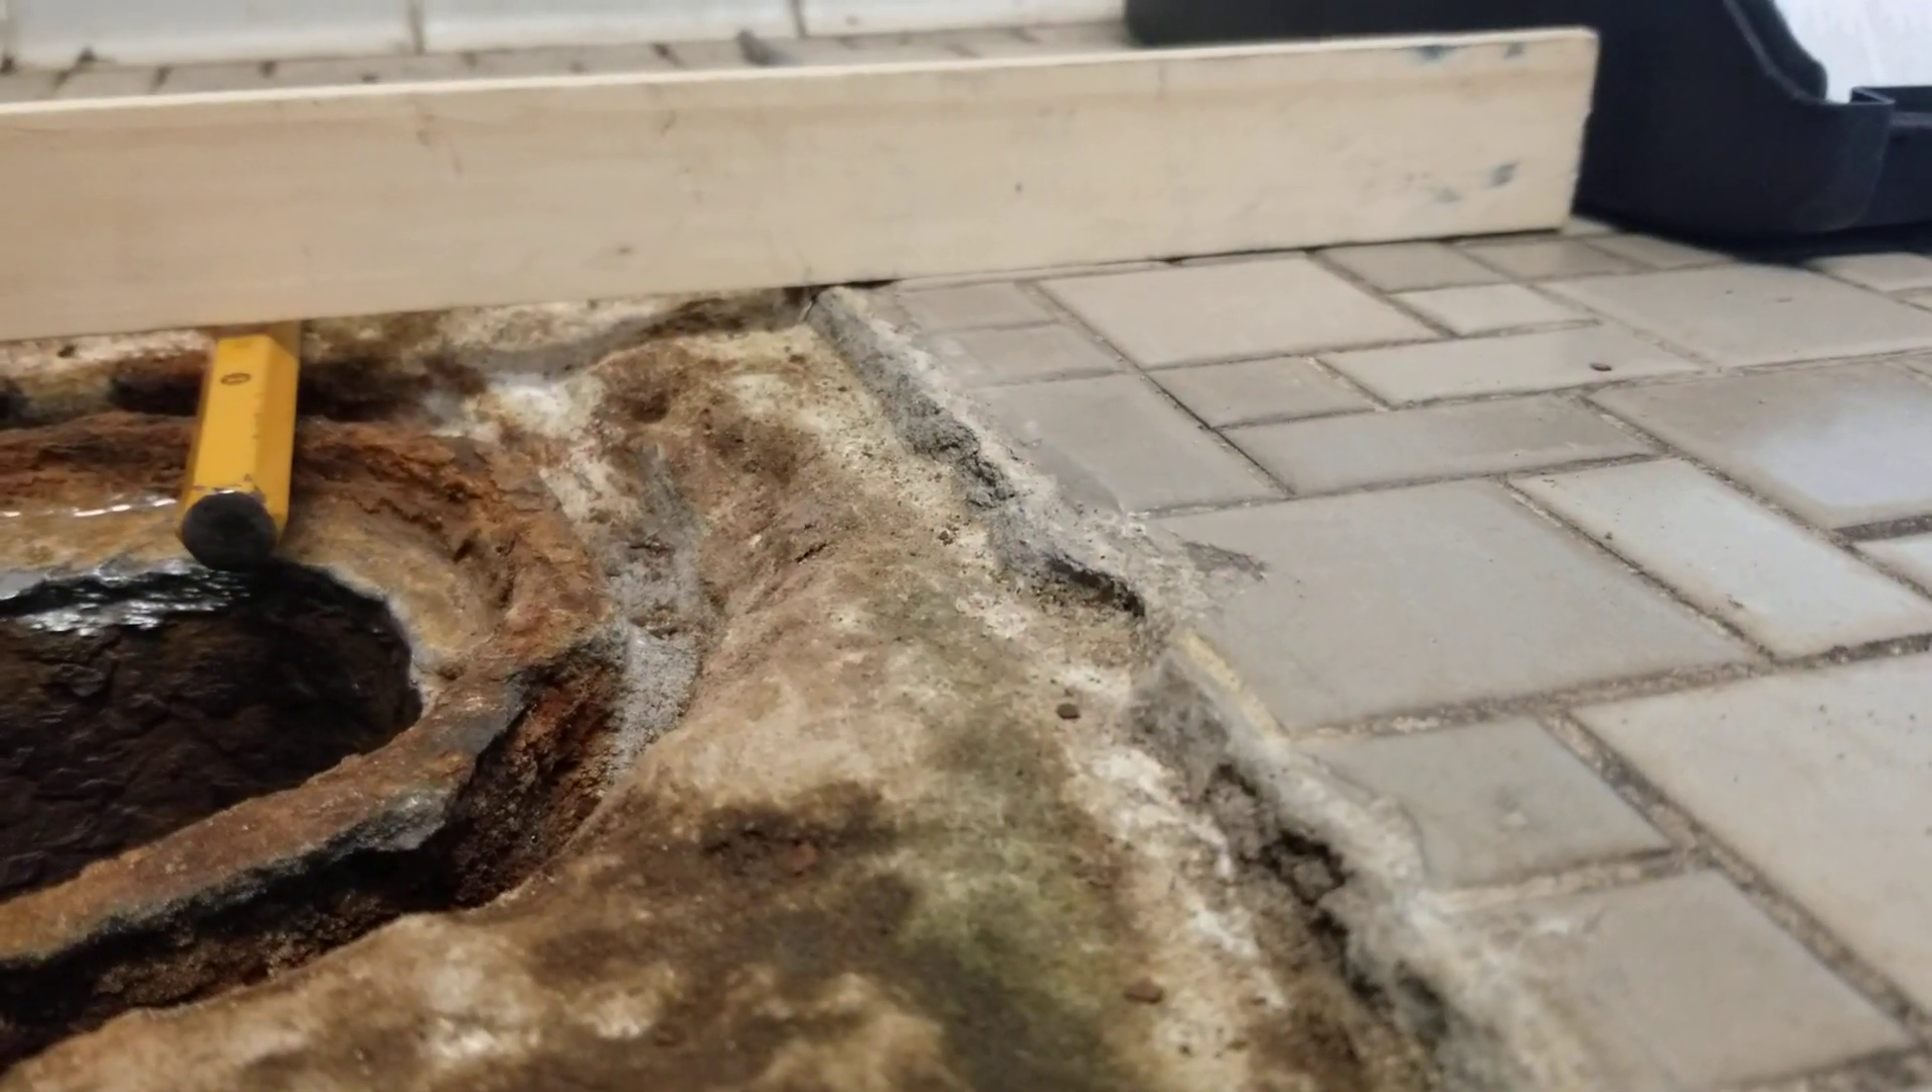My drain is below that level of tile.